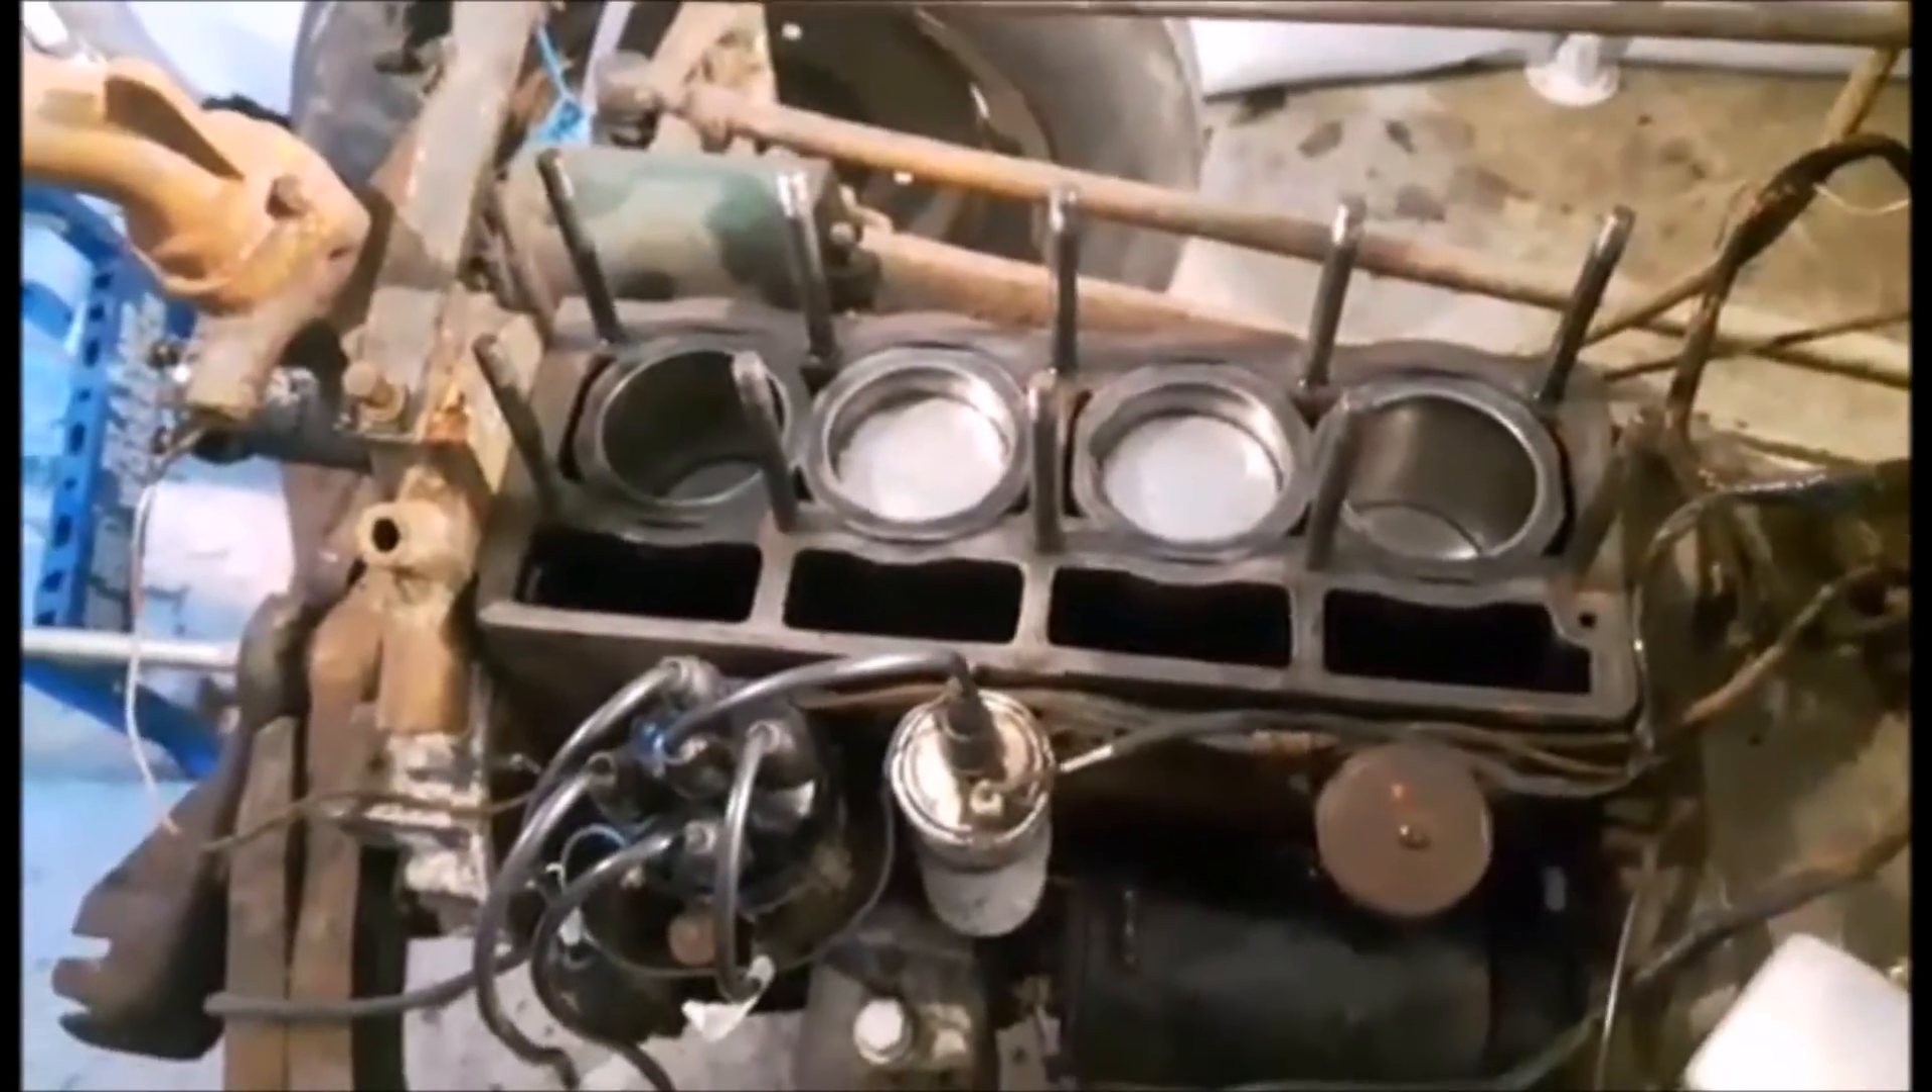As you can see the studs are now all in and cleaned and we're ready to put the head on.